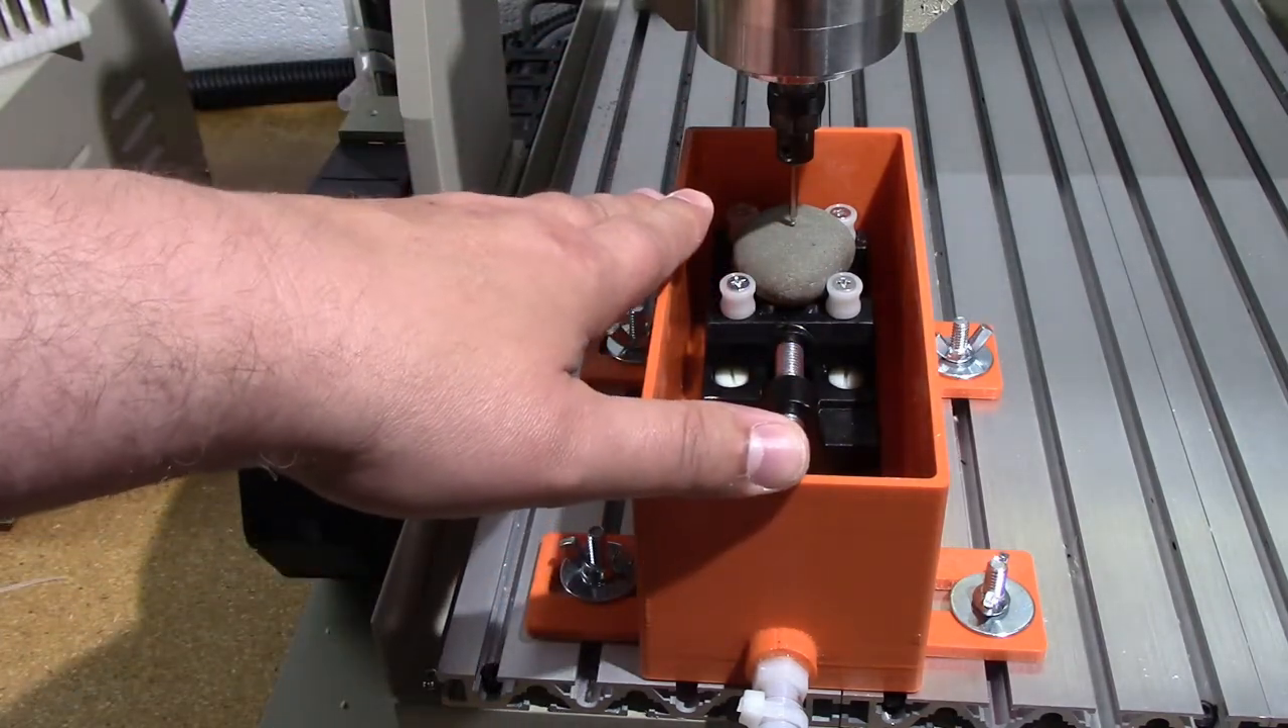I've got the rock held in by these pegs which I thought was a unique piece about this vise because it holds odd shaped objects.